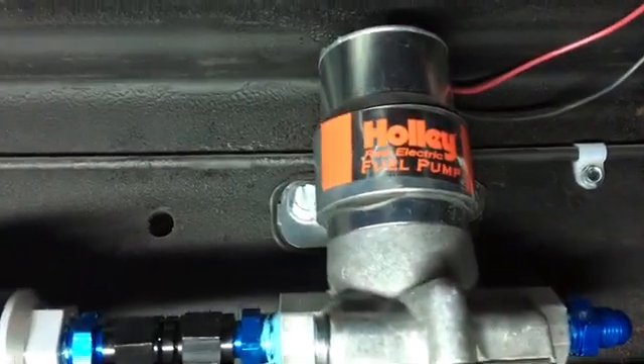And then I have a little union piece to screw right into the fuel pump and I got my fuel pump bolted right there.